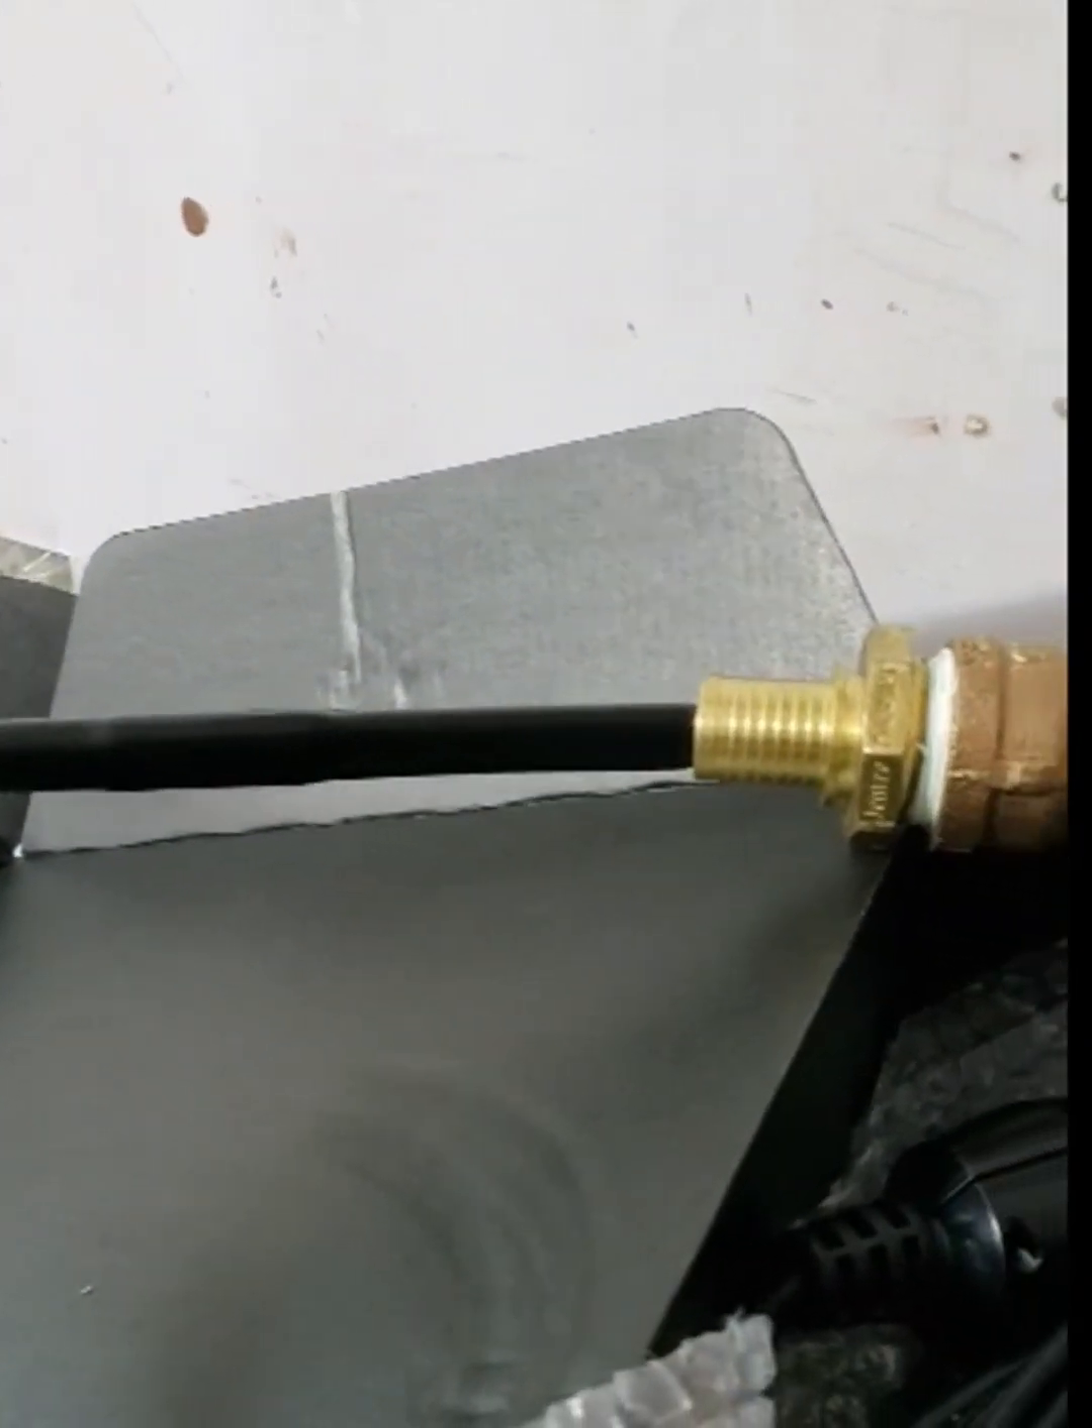I've already put the heat cable through the fittings and here it is protruding out of the barbed fitting.